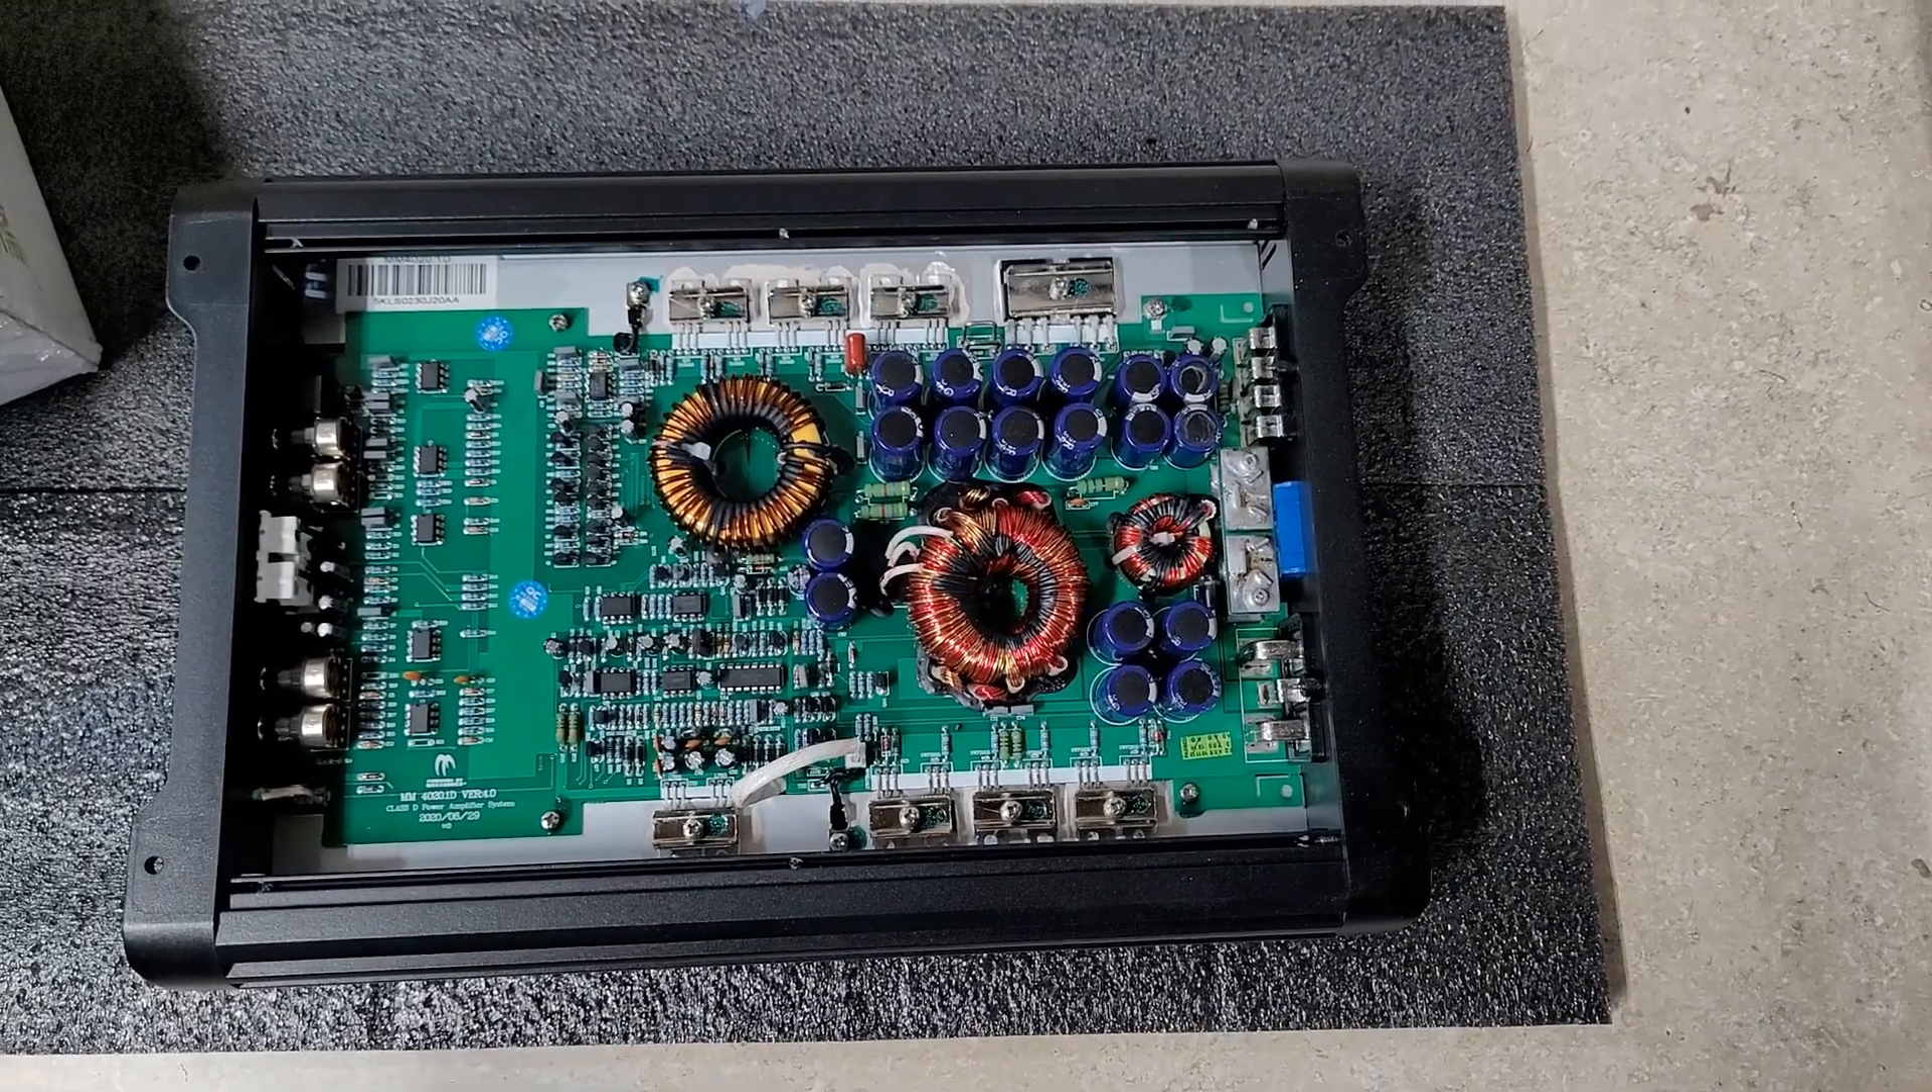Alright guys, so I got the amp apart.